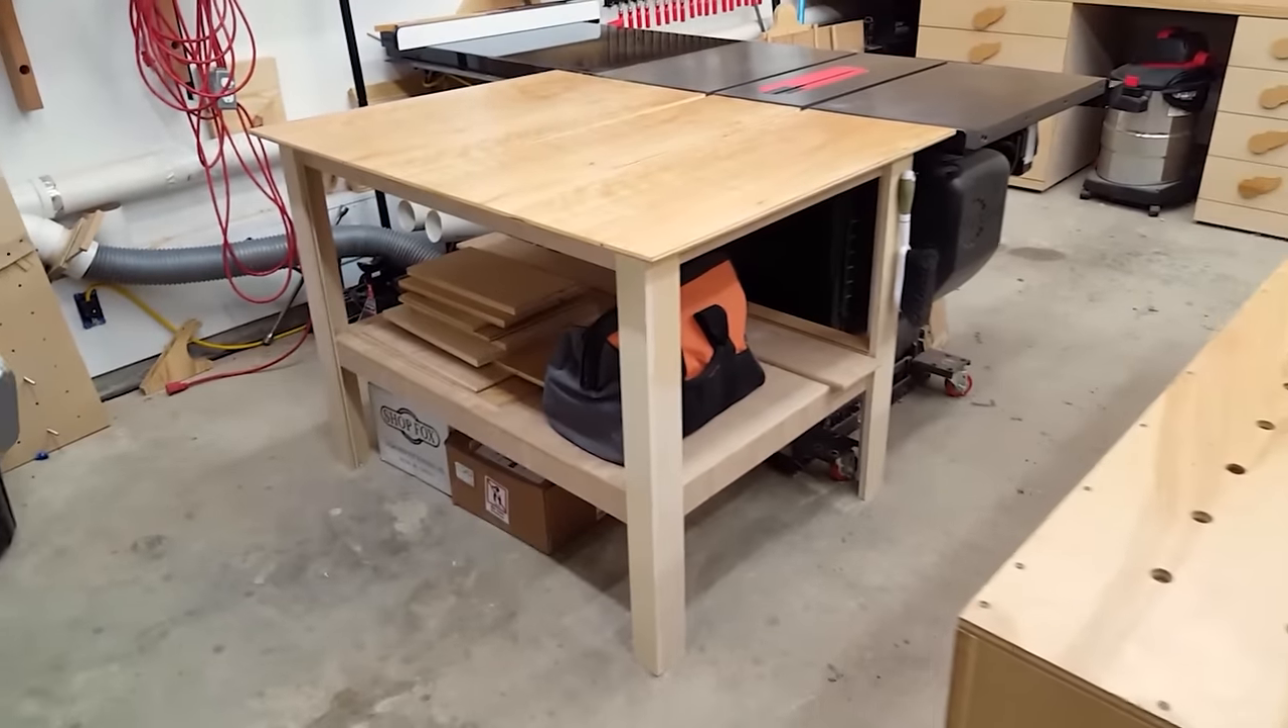So I got rid of the cart and I built a little out feed table that's a dedicated small table.